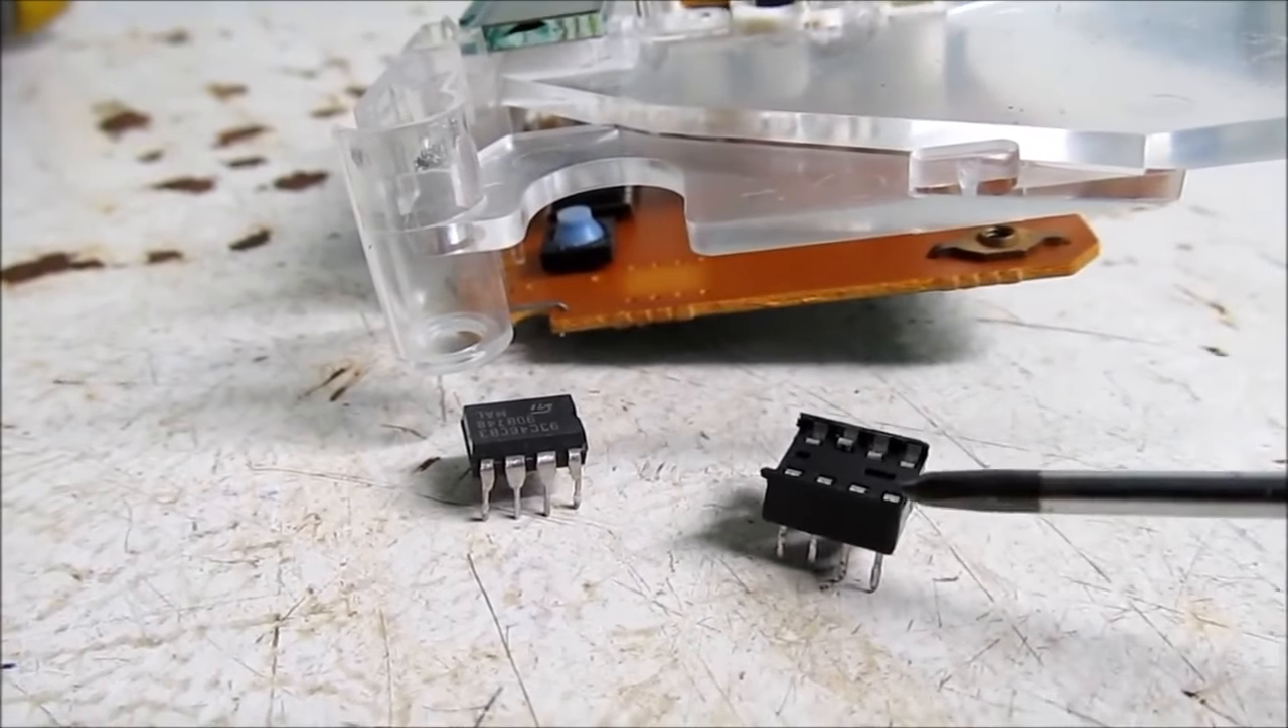That's the chip removed from the board.